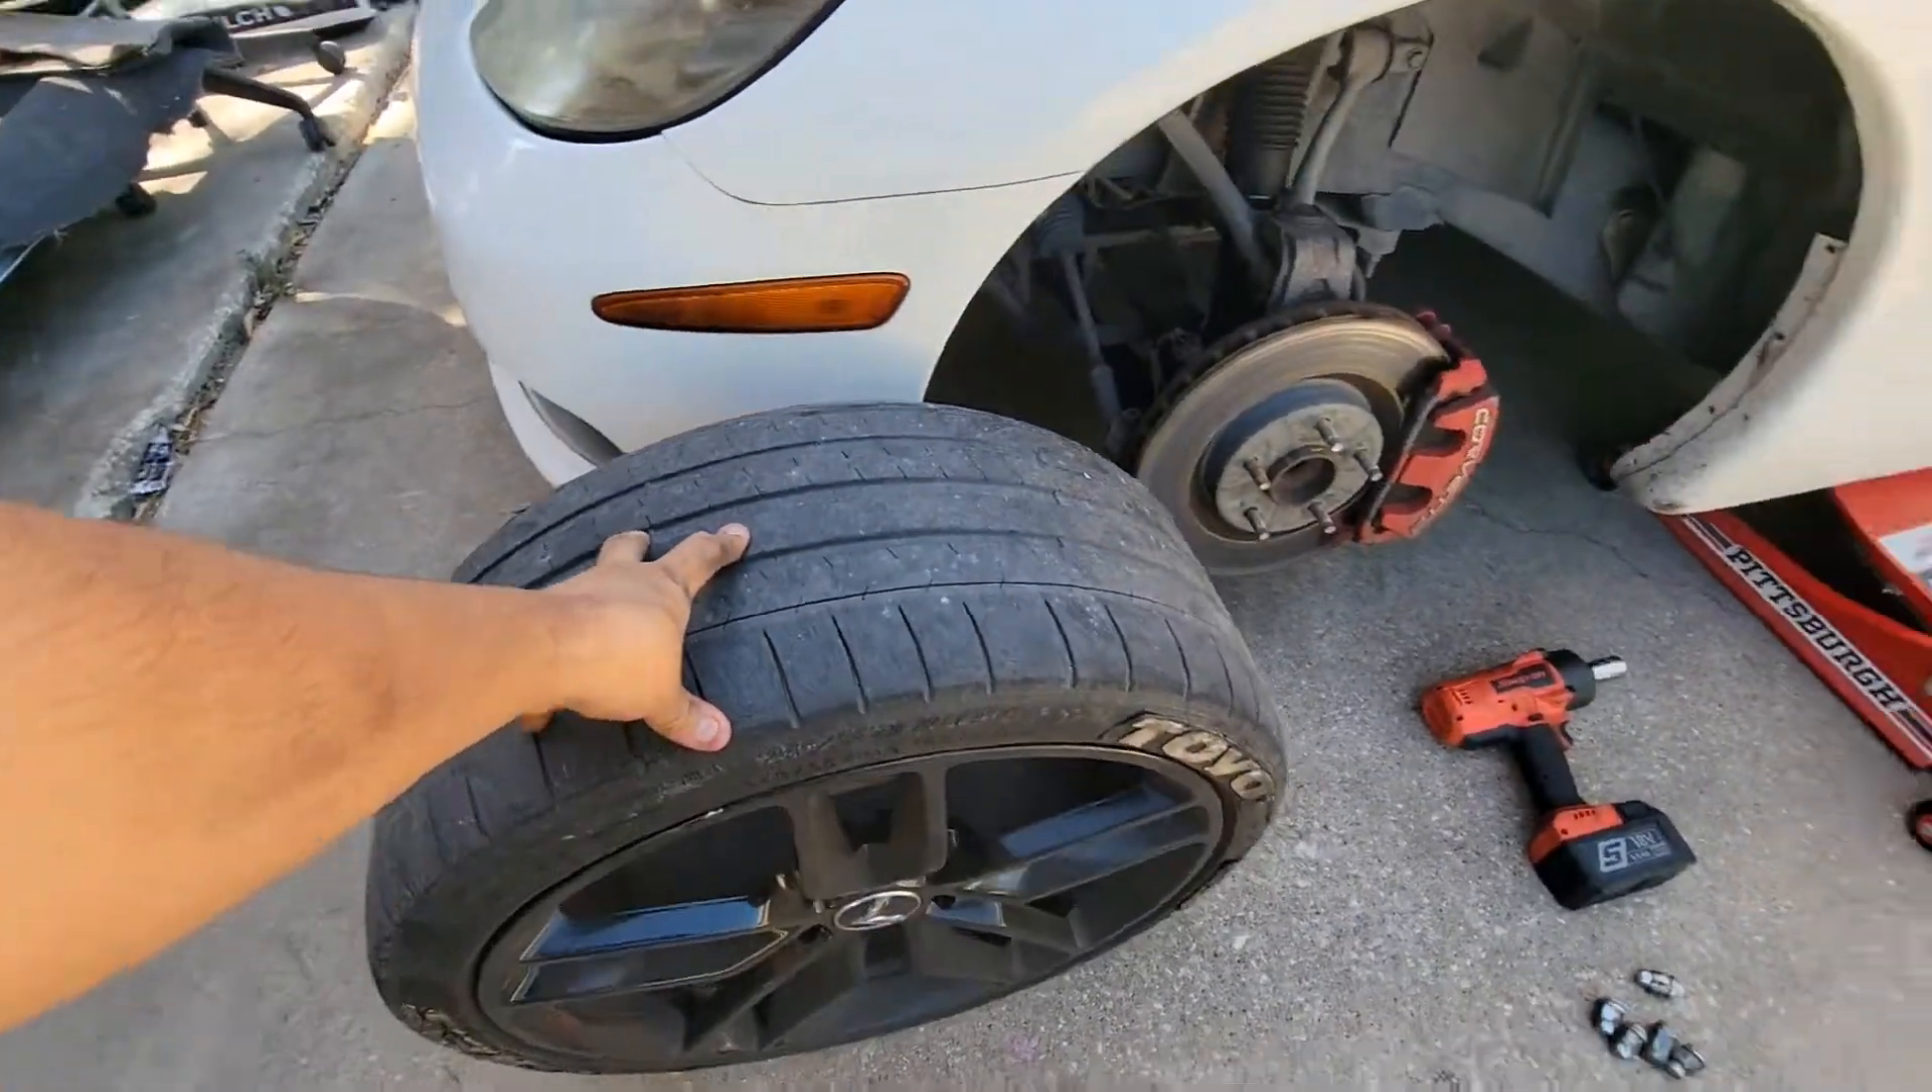Nada más Me queda Instalar la llanta.